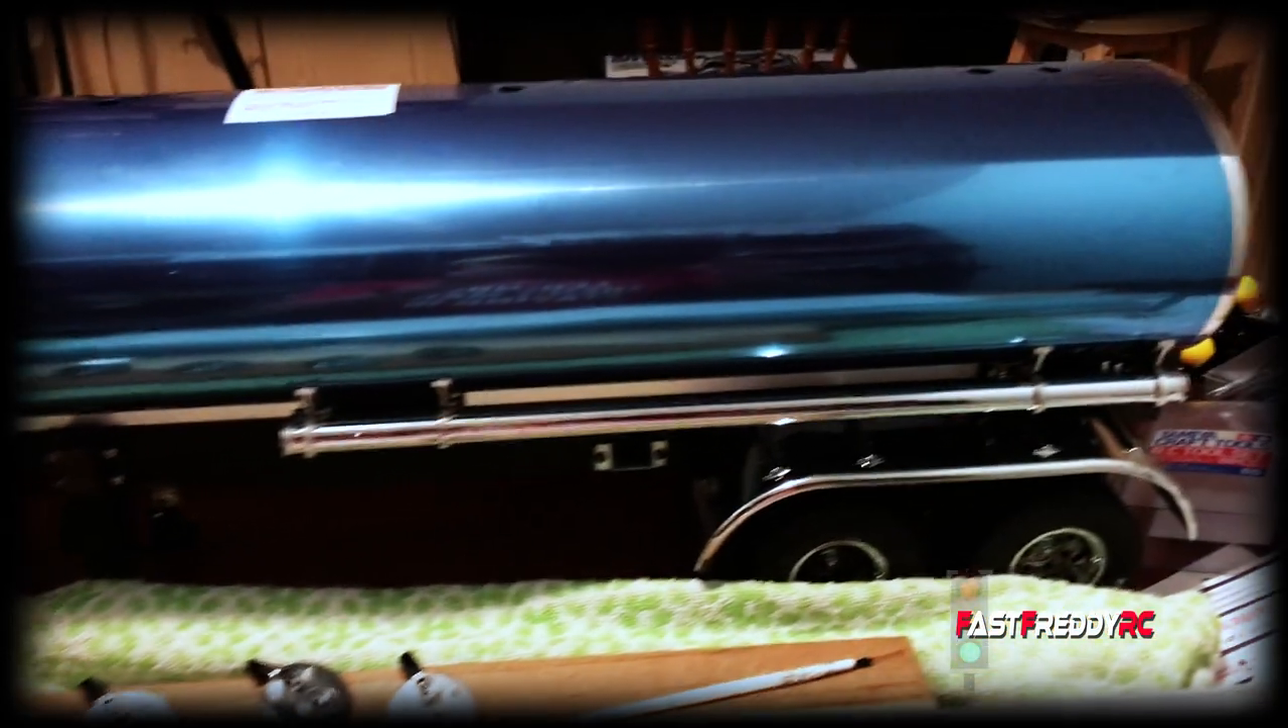Now I've actually put the tank on the trailer itself.